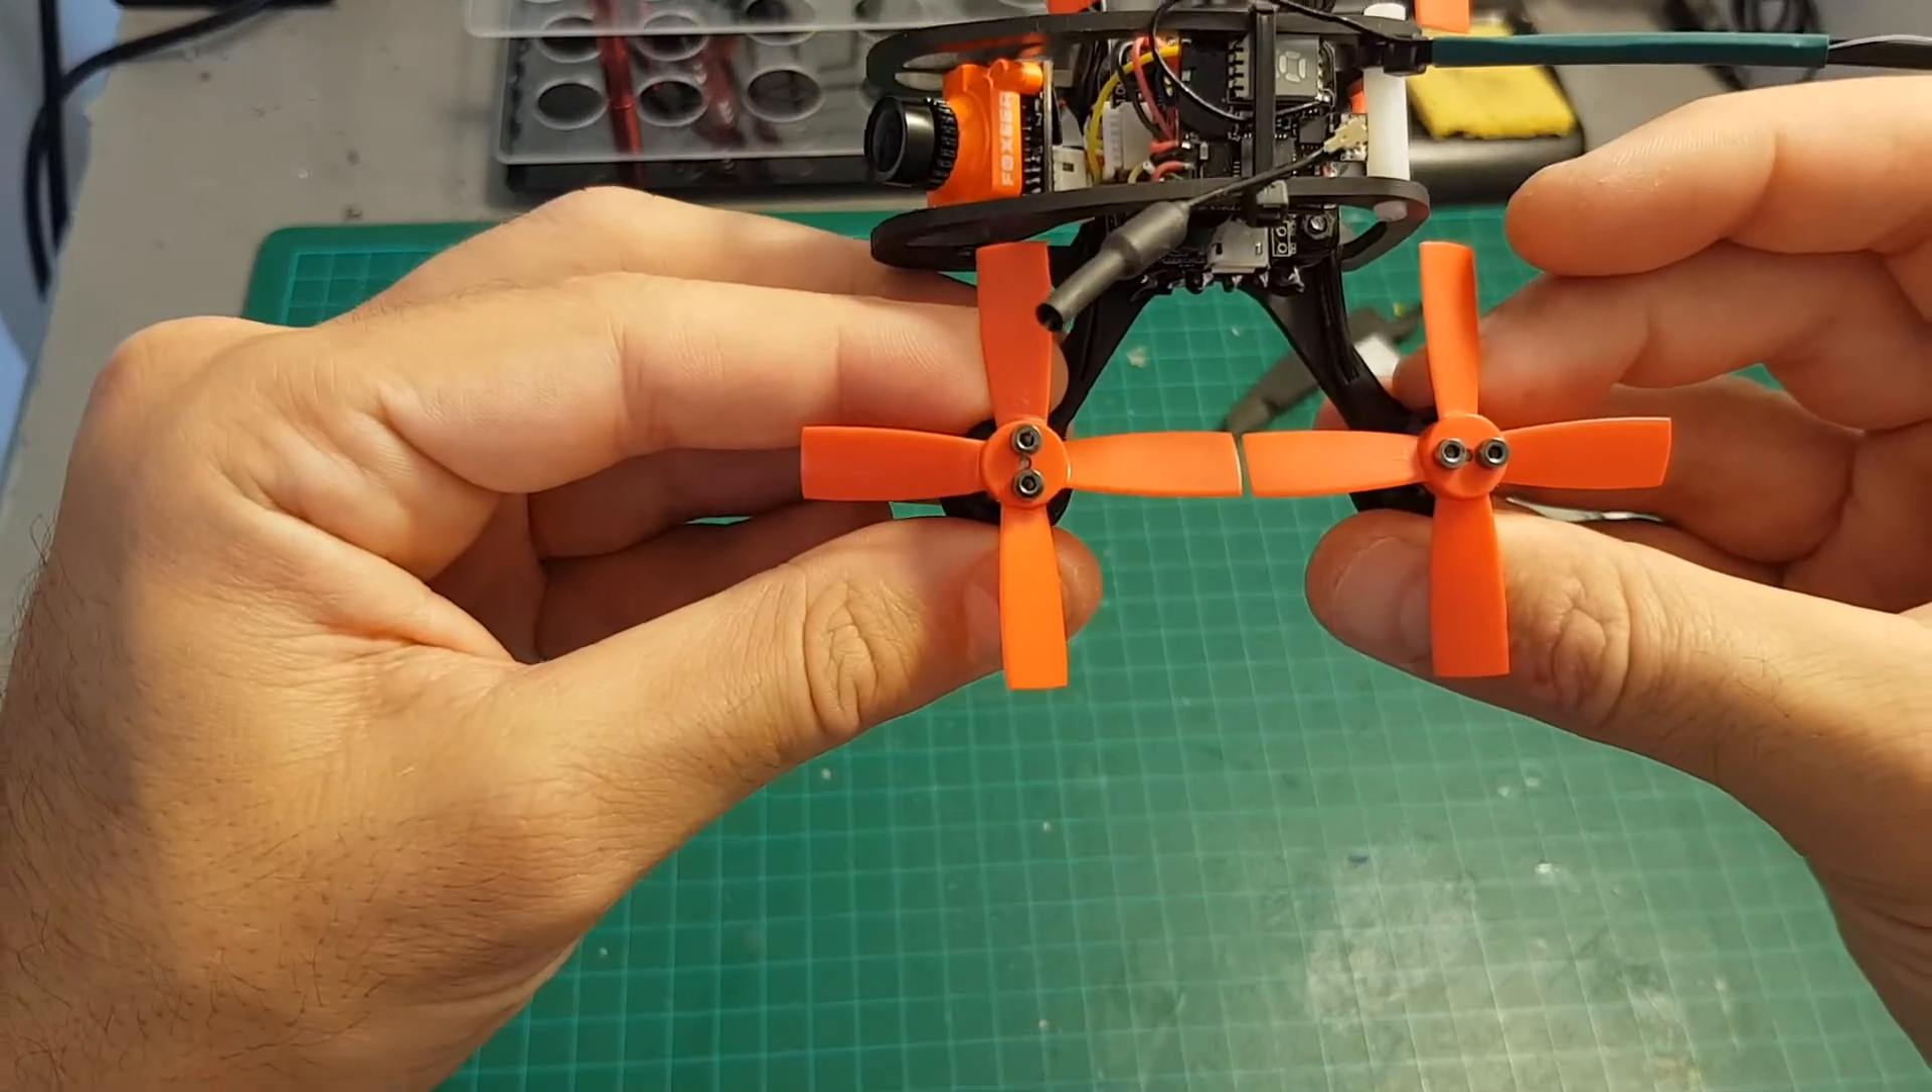As for propellers I use these 51 millimeters propellers and these are probably the biggest propellers you can fit with this build you can see they are almost touching each other.